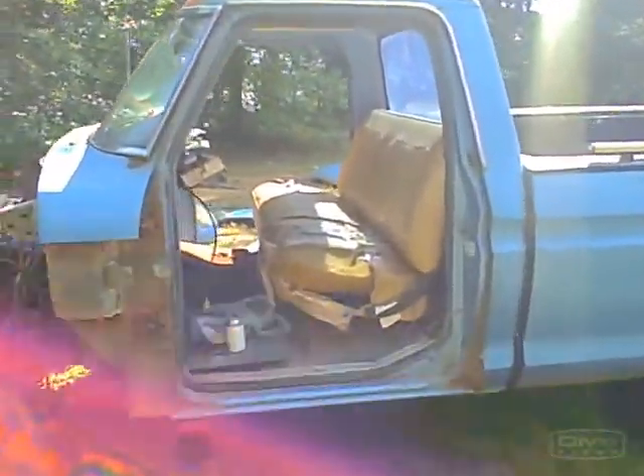Well I got the doors off now.